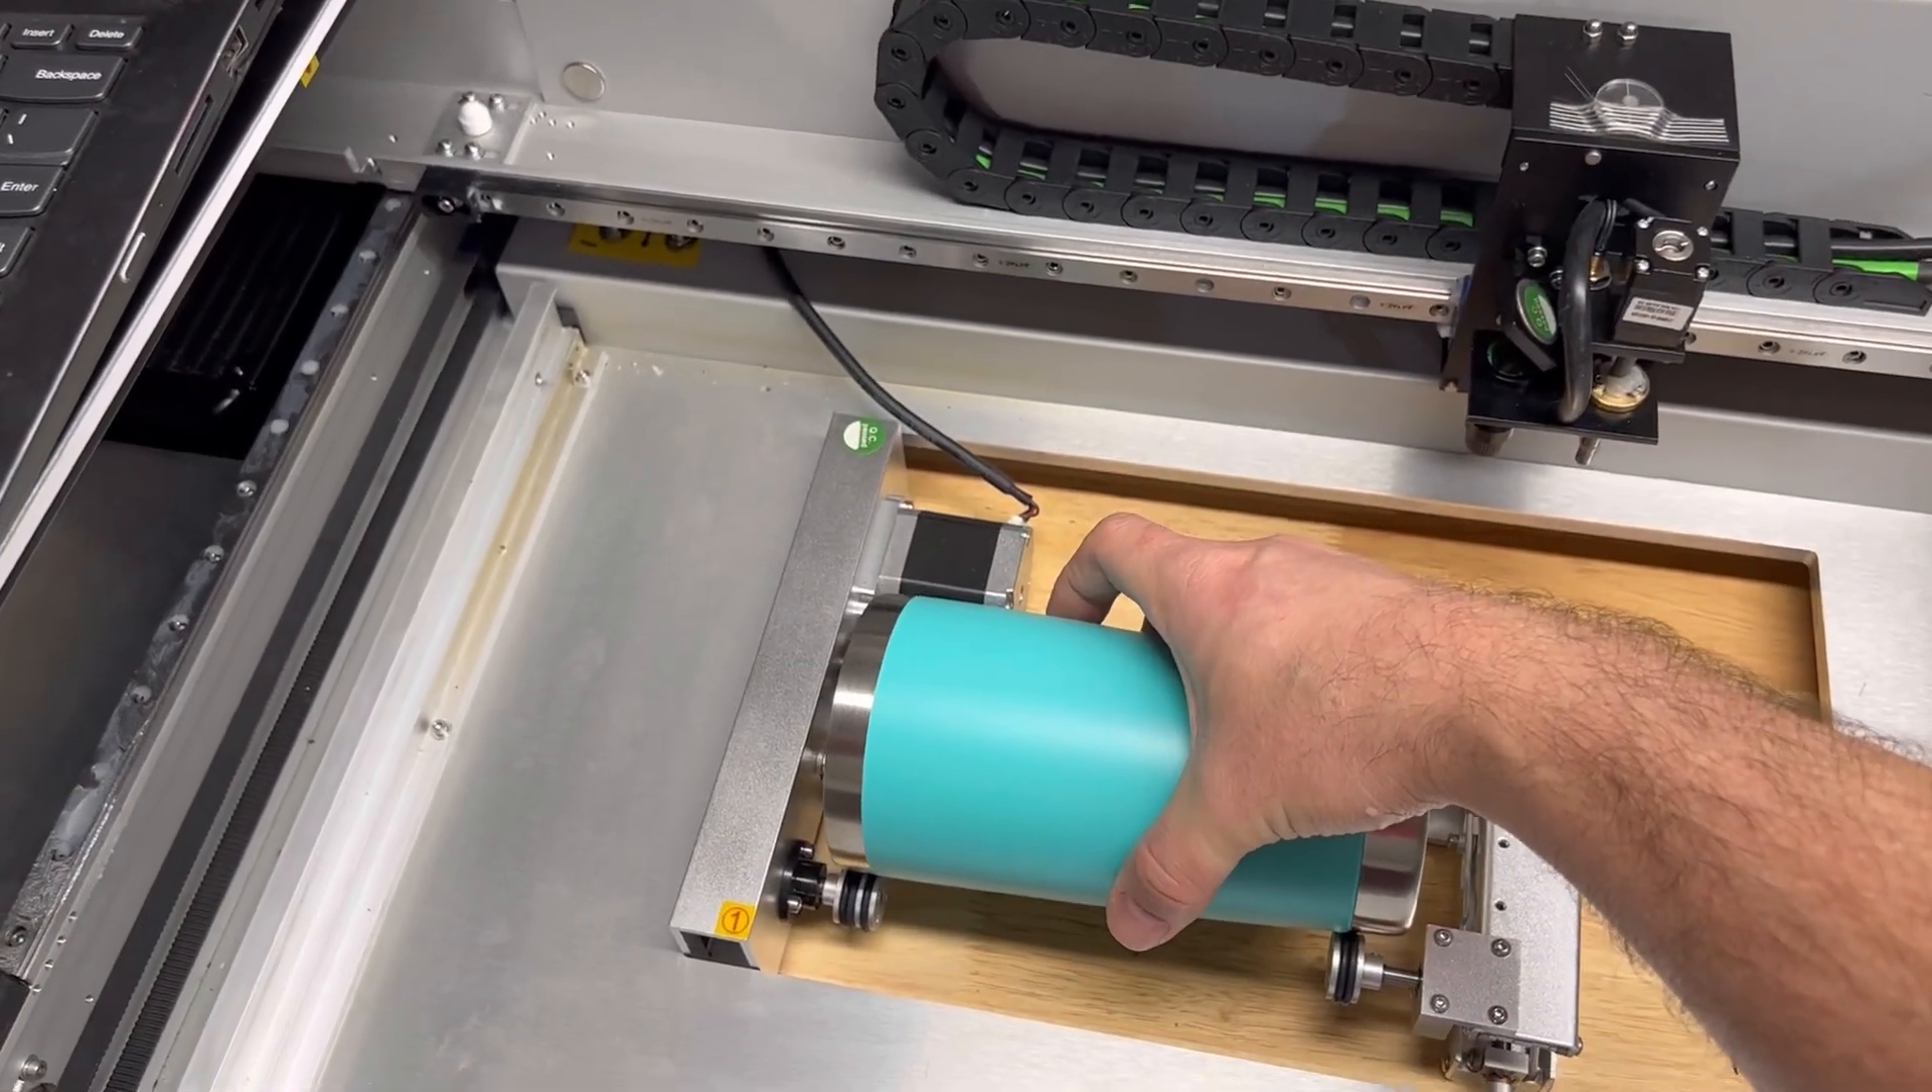So I've already pulled out the tray and the honeycomb bed and I've put the rotary in place and I want to put the tumbler here just so I can give you a visual representation of what we mean.